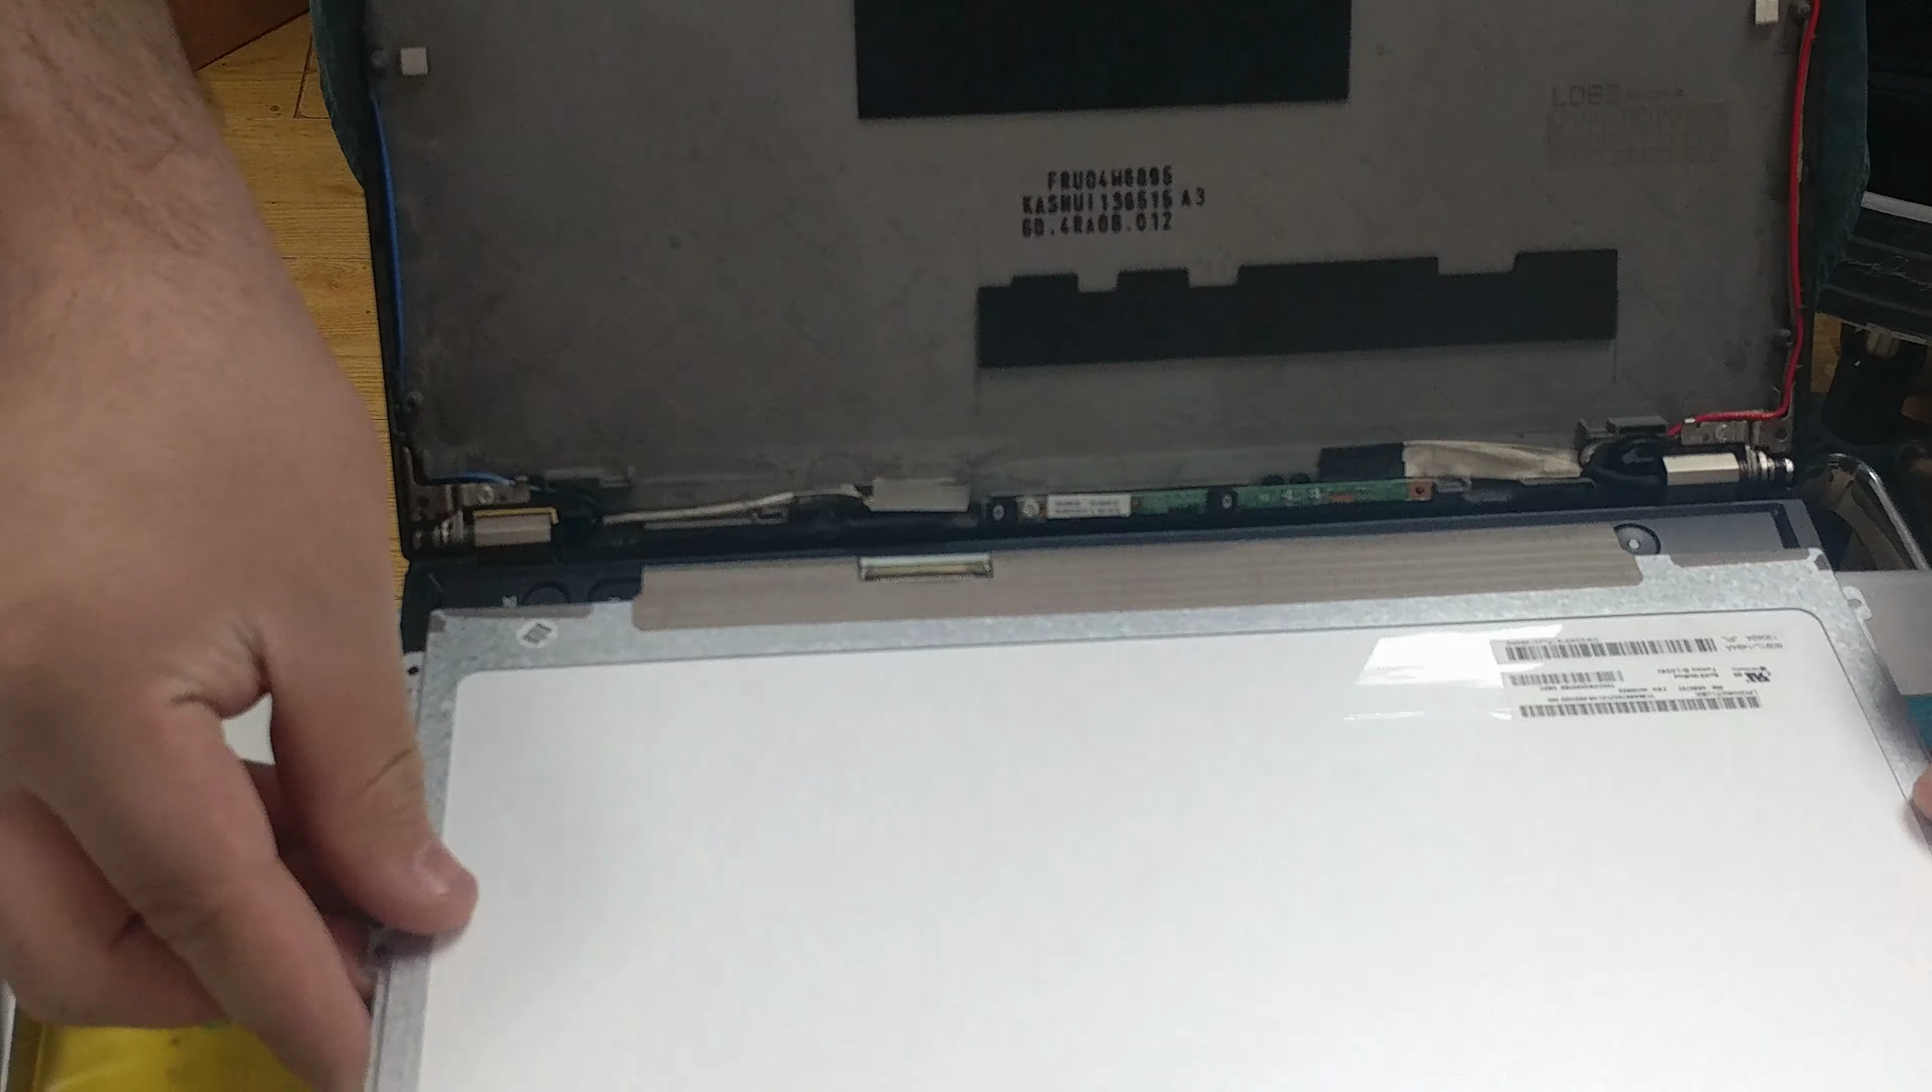And there you go Screen's completely out.